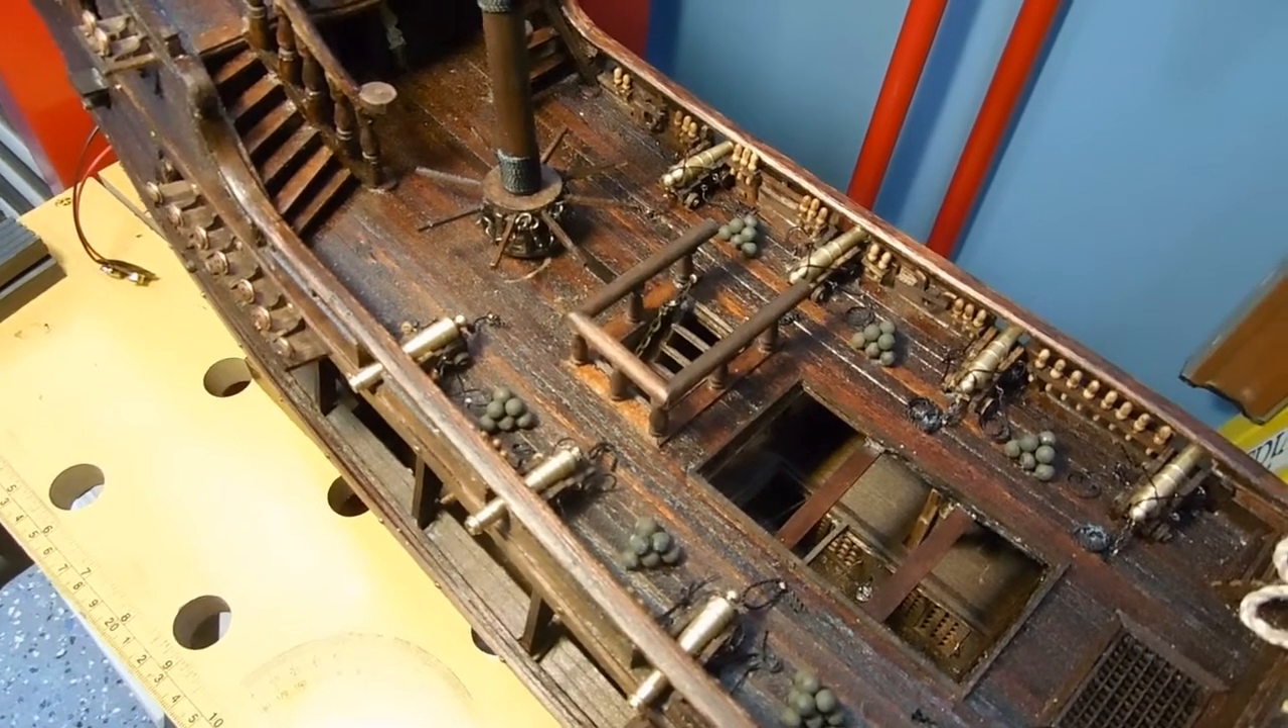You might also notice I put cannon balls beside the cannons.